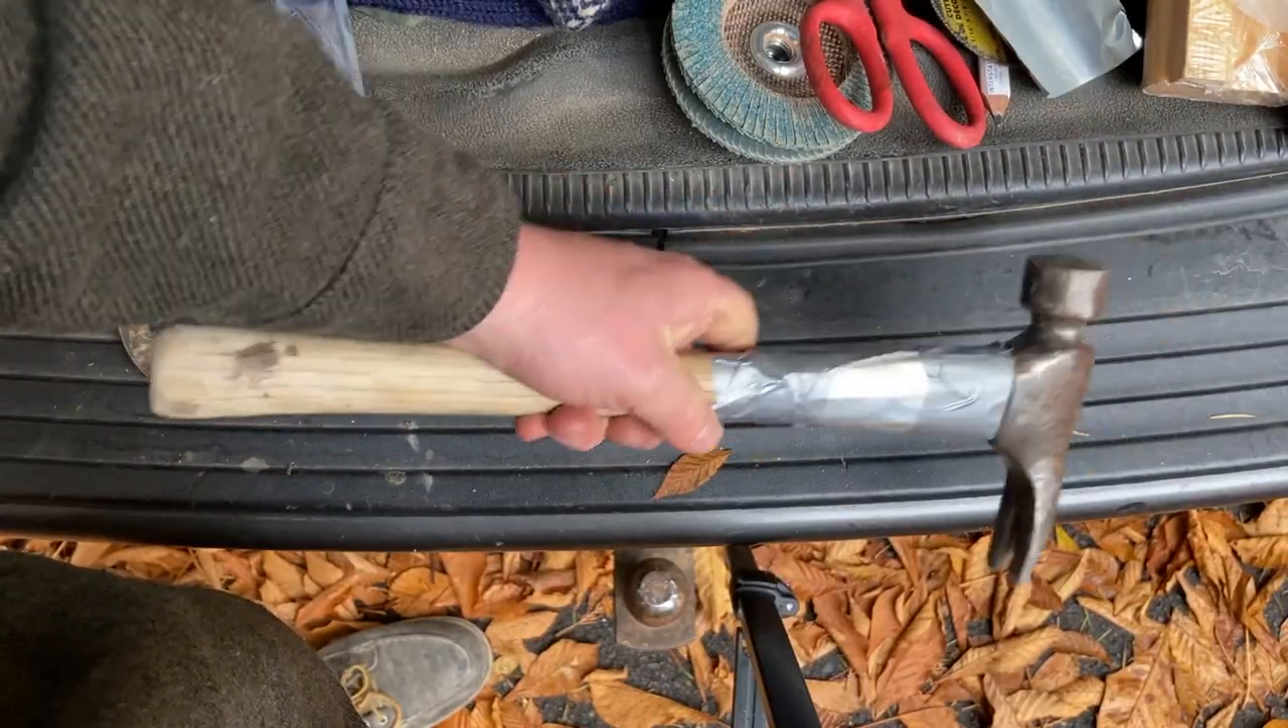So I wrapped the aluminum can around here and put some duct tape and that will just help protect the handle from the wire brush.